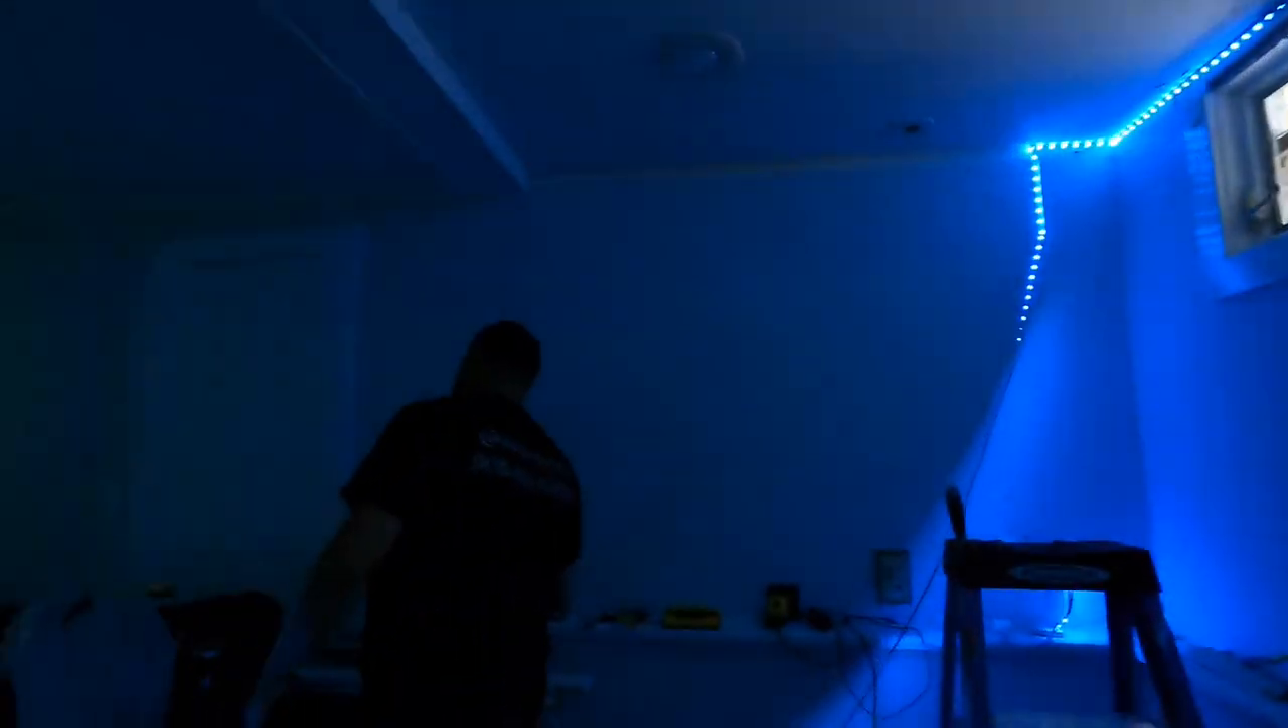So we've got our strip in place. Now I think the best thing we can do is, Steve, let's kill the lights in here and let's take a look at this stuff.